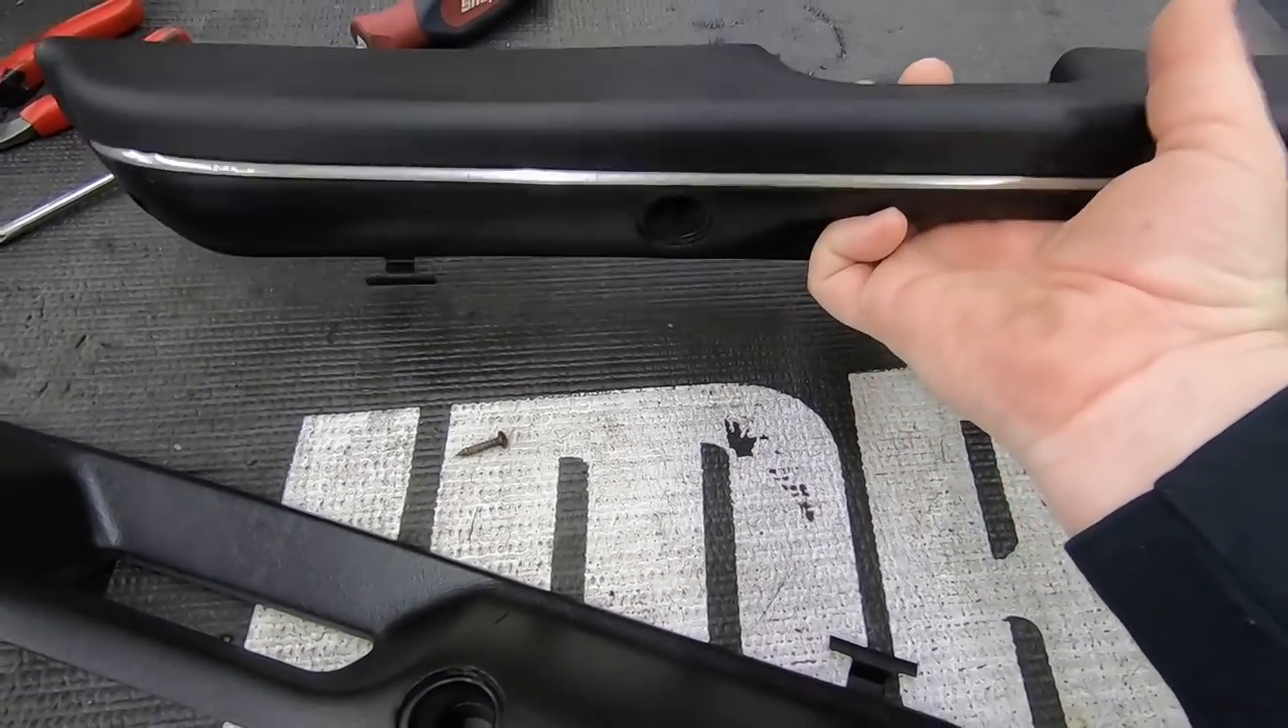See, got the chrome strip in.